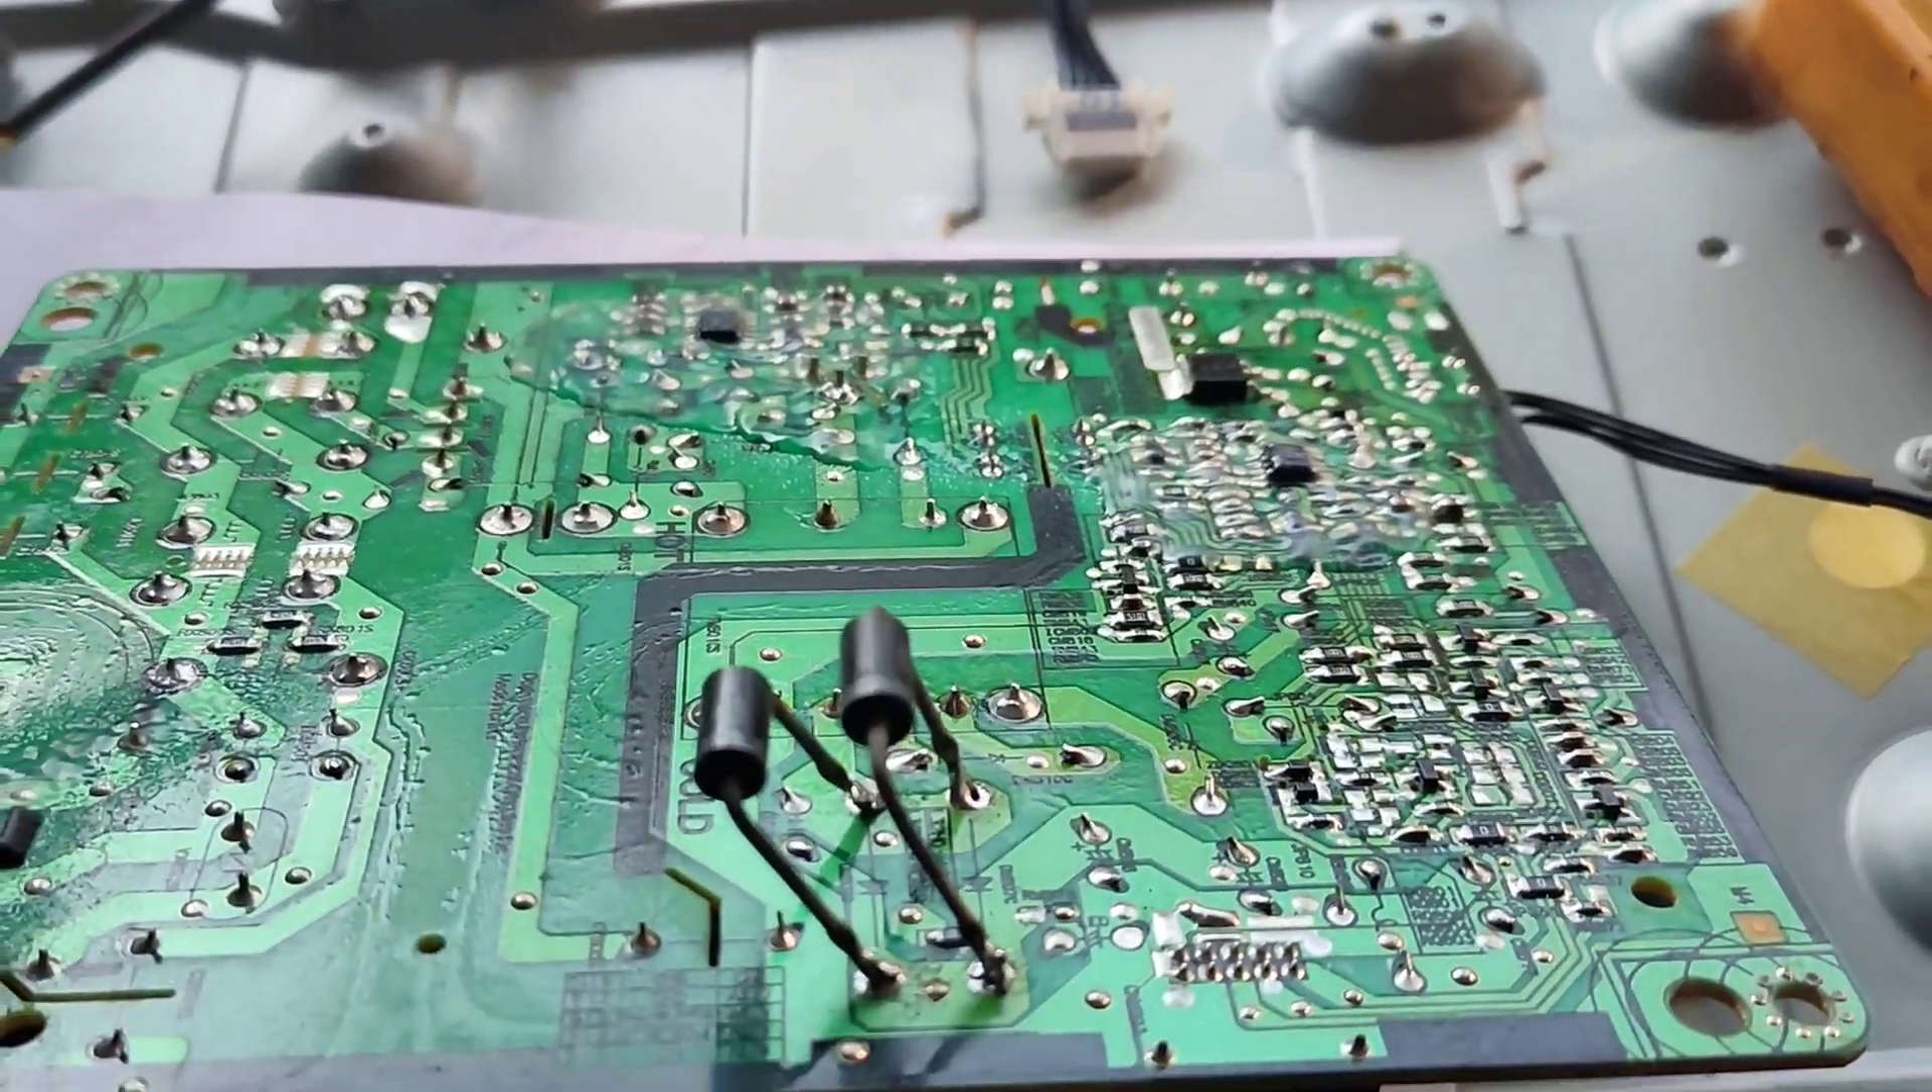तो friends यहां पर हमने दो rectifier लगा दिया है।